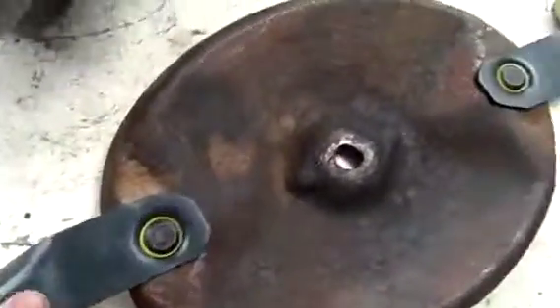Okay that's the blade all back together and ready to go on.